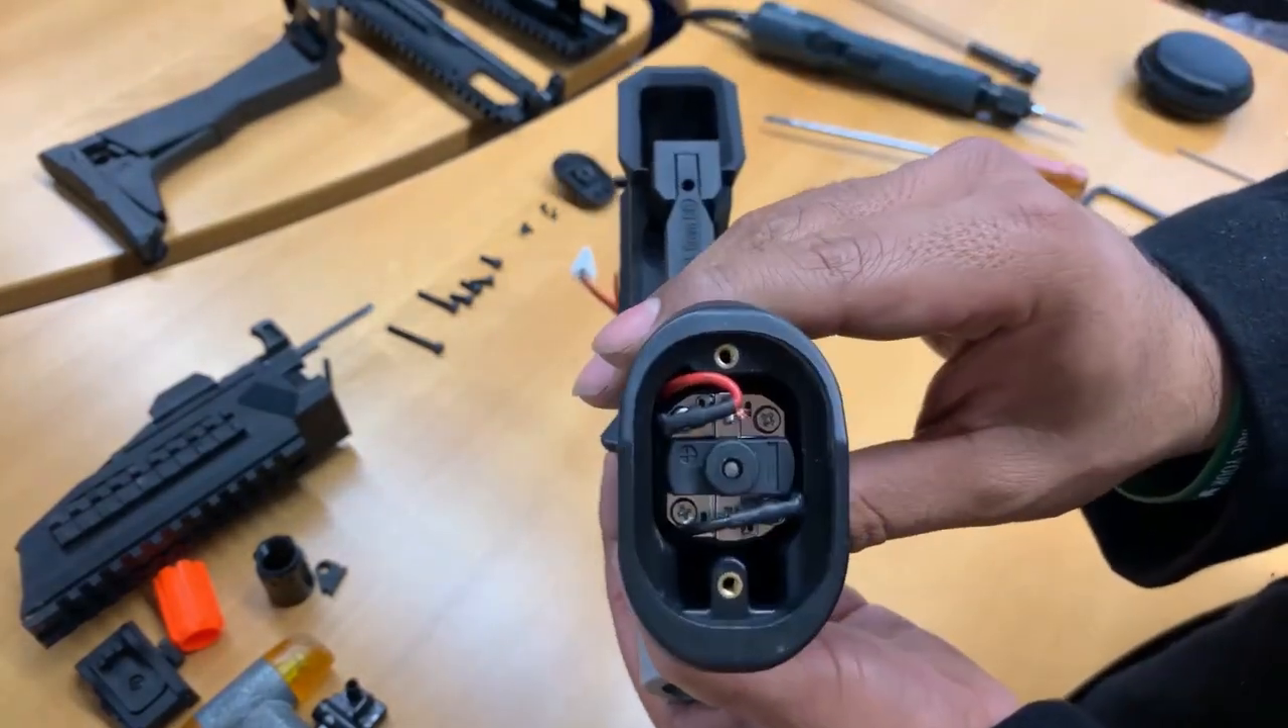So, now we have the motor exposed.